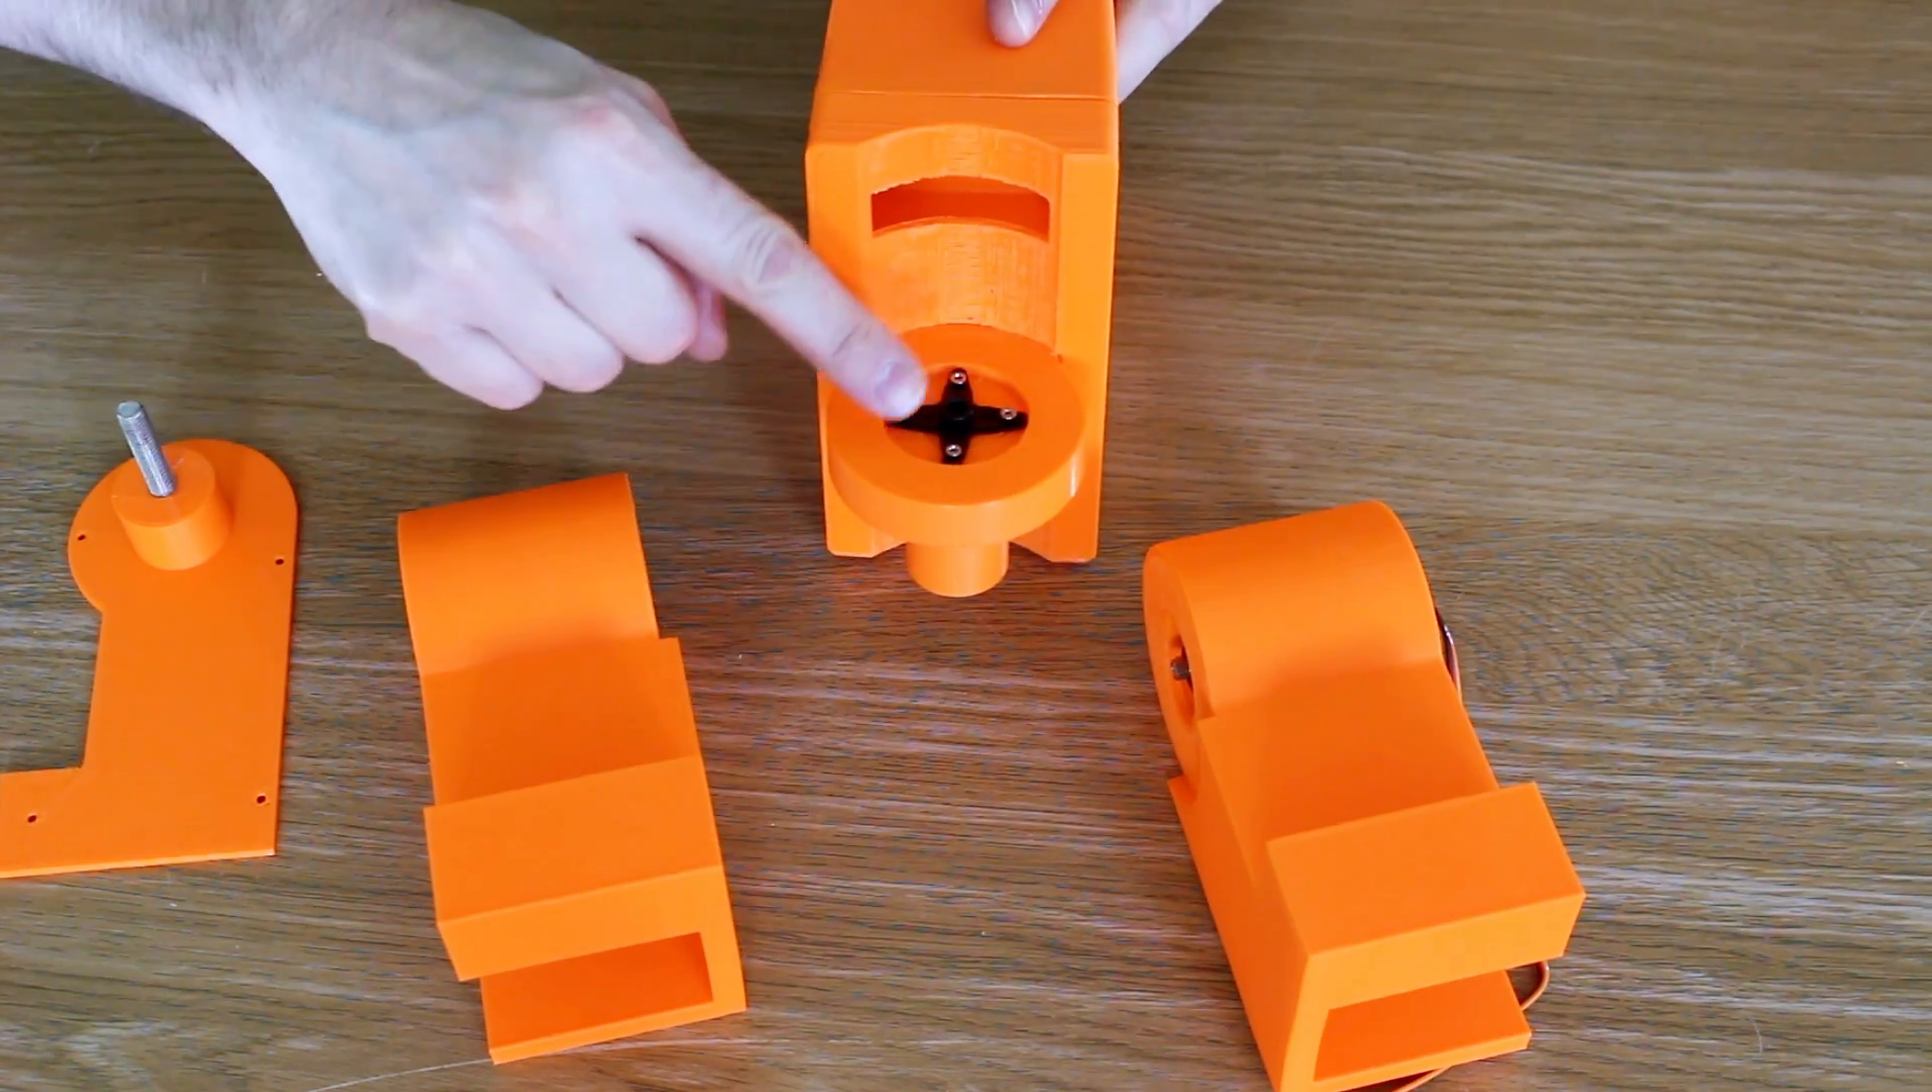So in this side we've got a servo fitted and the servo horn is screwed in here.